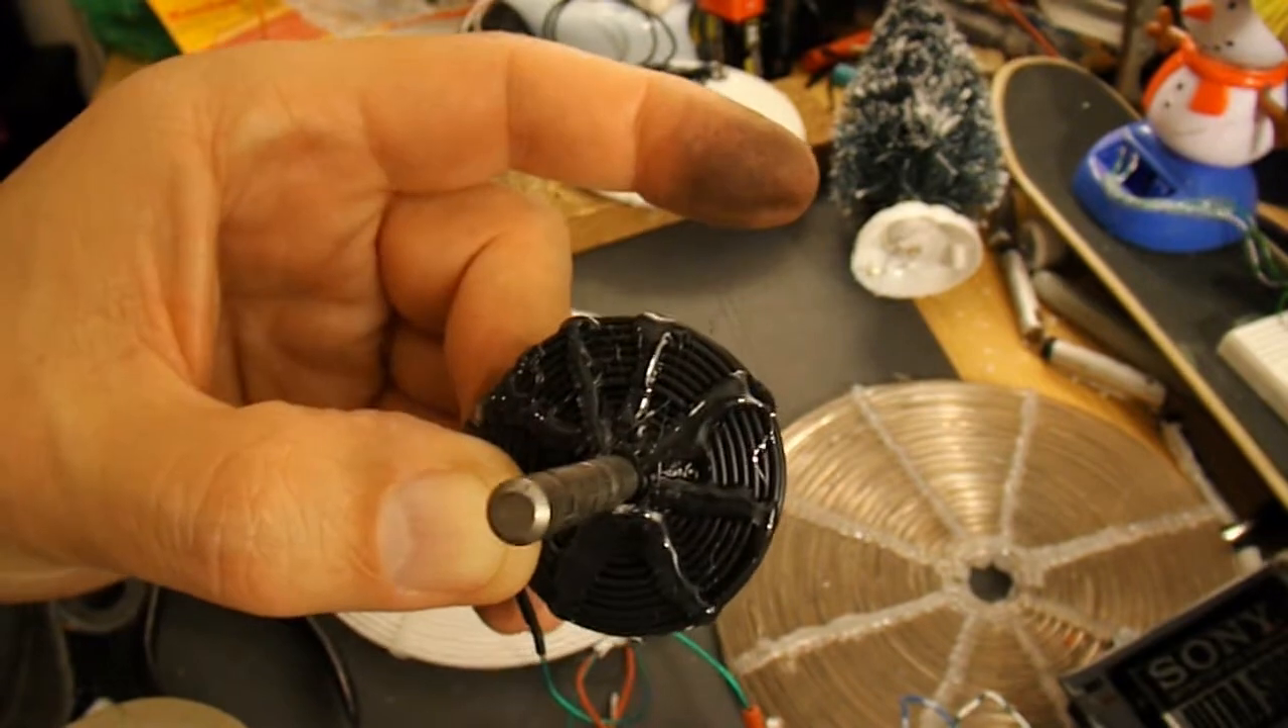That's the wire wrapped up around the first thing that I found. Which is my little grinding wheel.